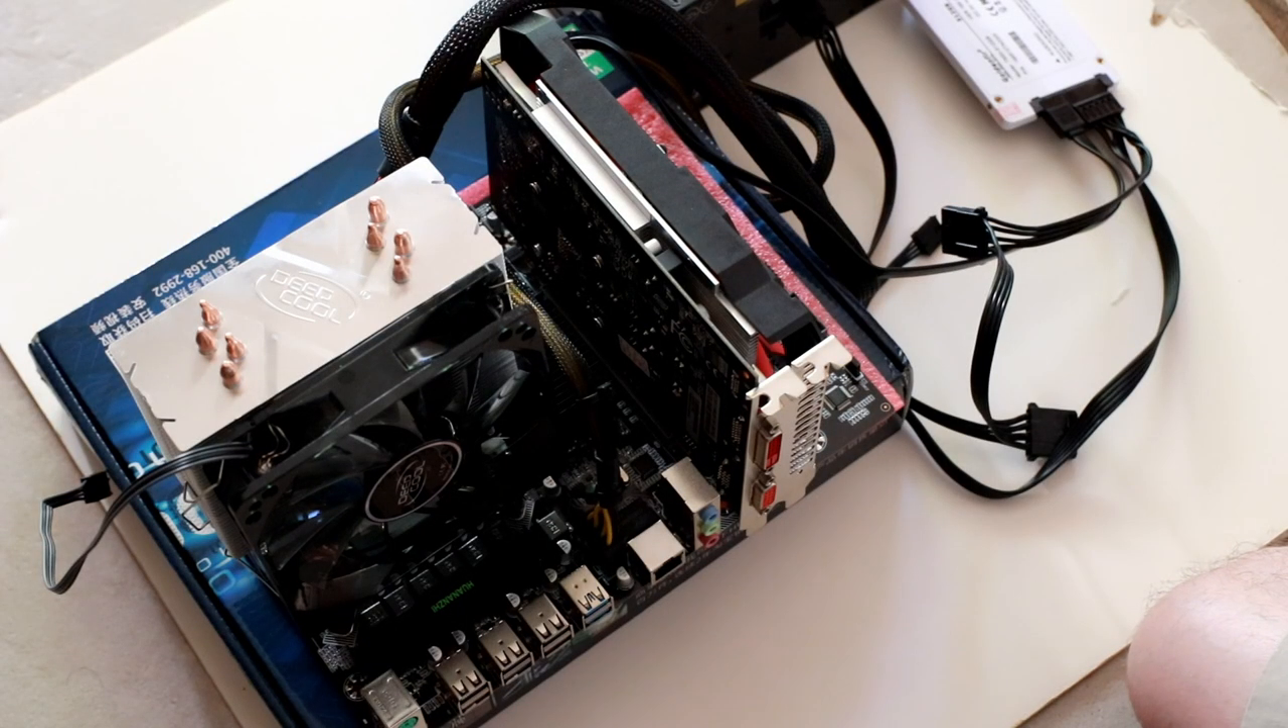I've also reinstalled the fan in place.